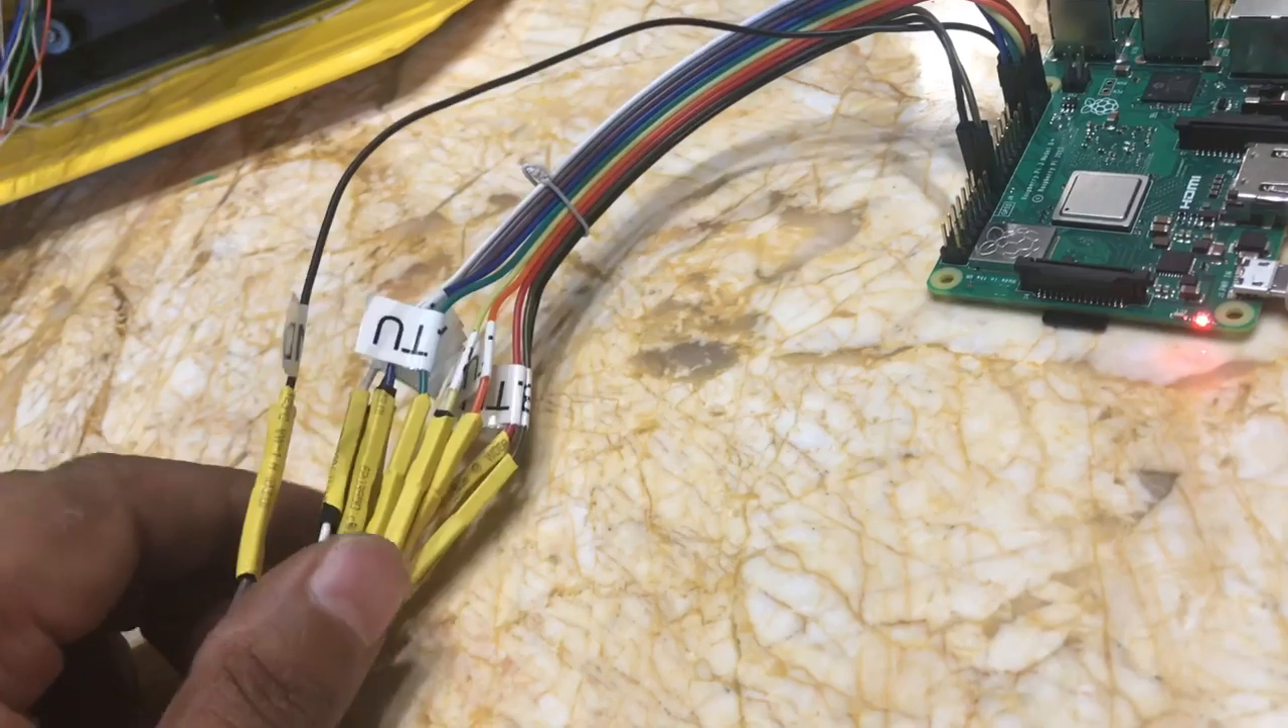So we have insulated all the connectors. So that they don't connect with each other or cause any kind of short circuit.